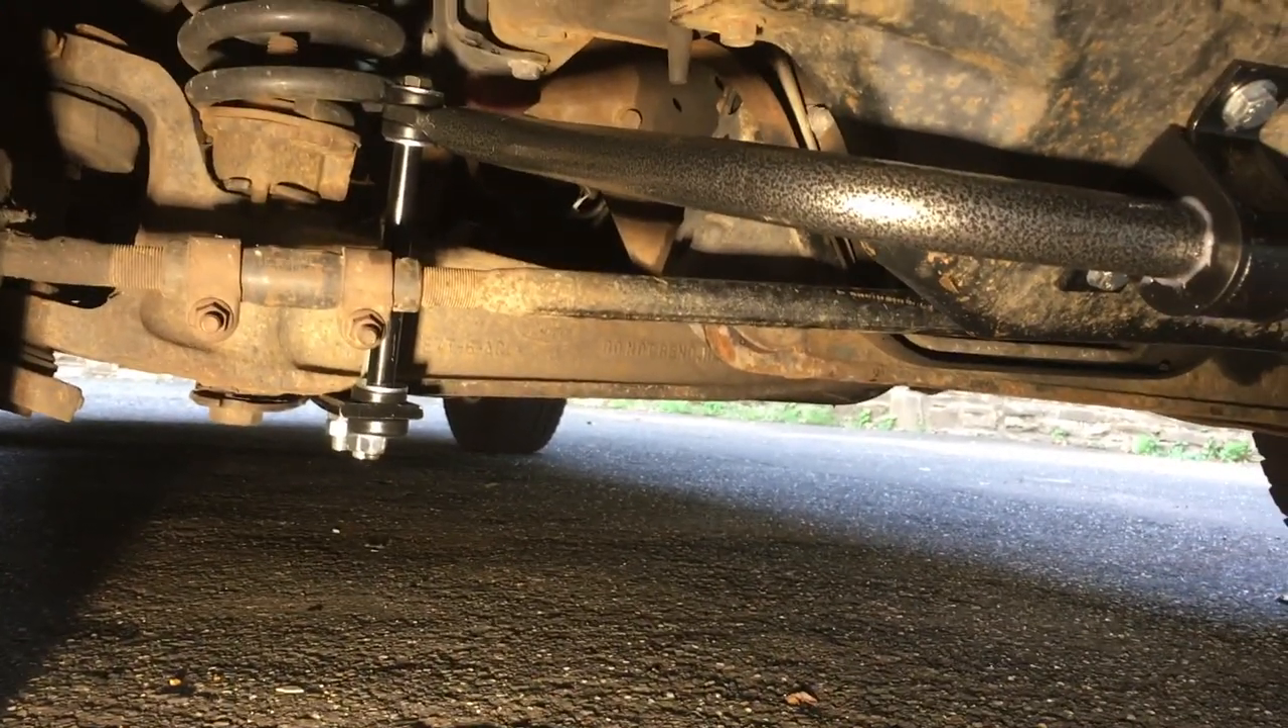All right guys here you are sway bar all installed bolted in and torqued in.